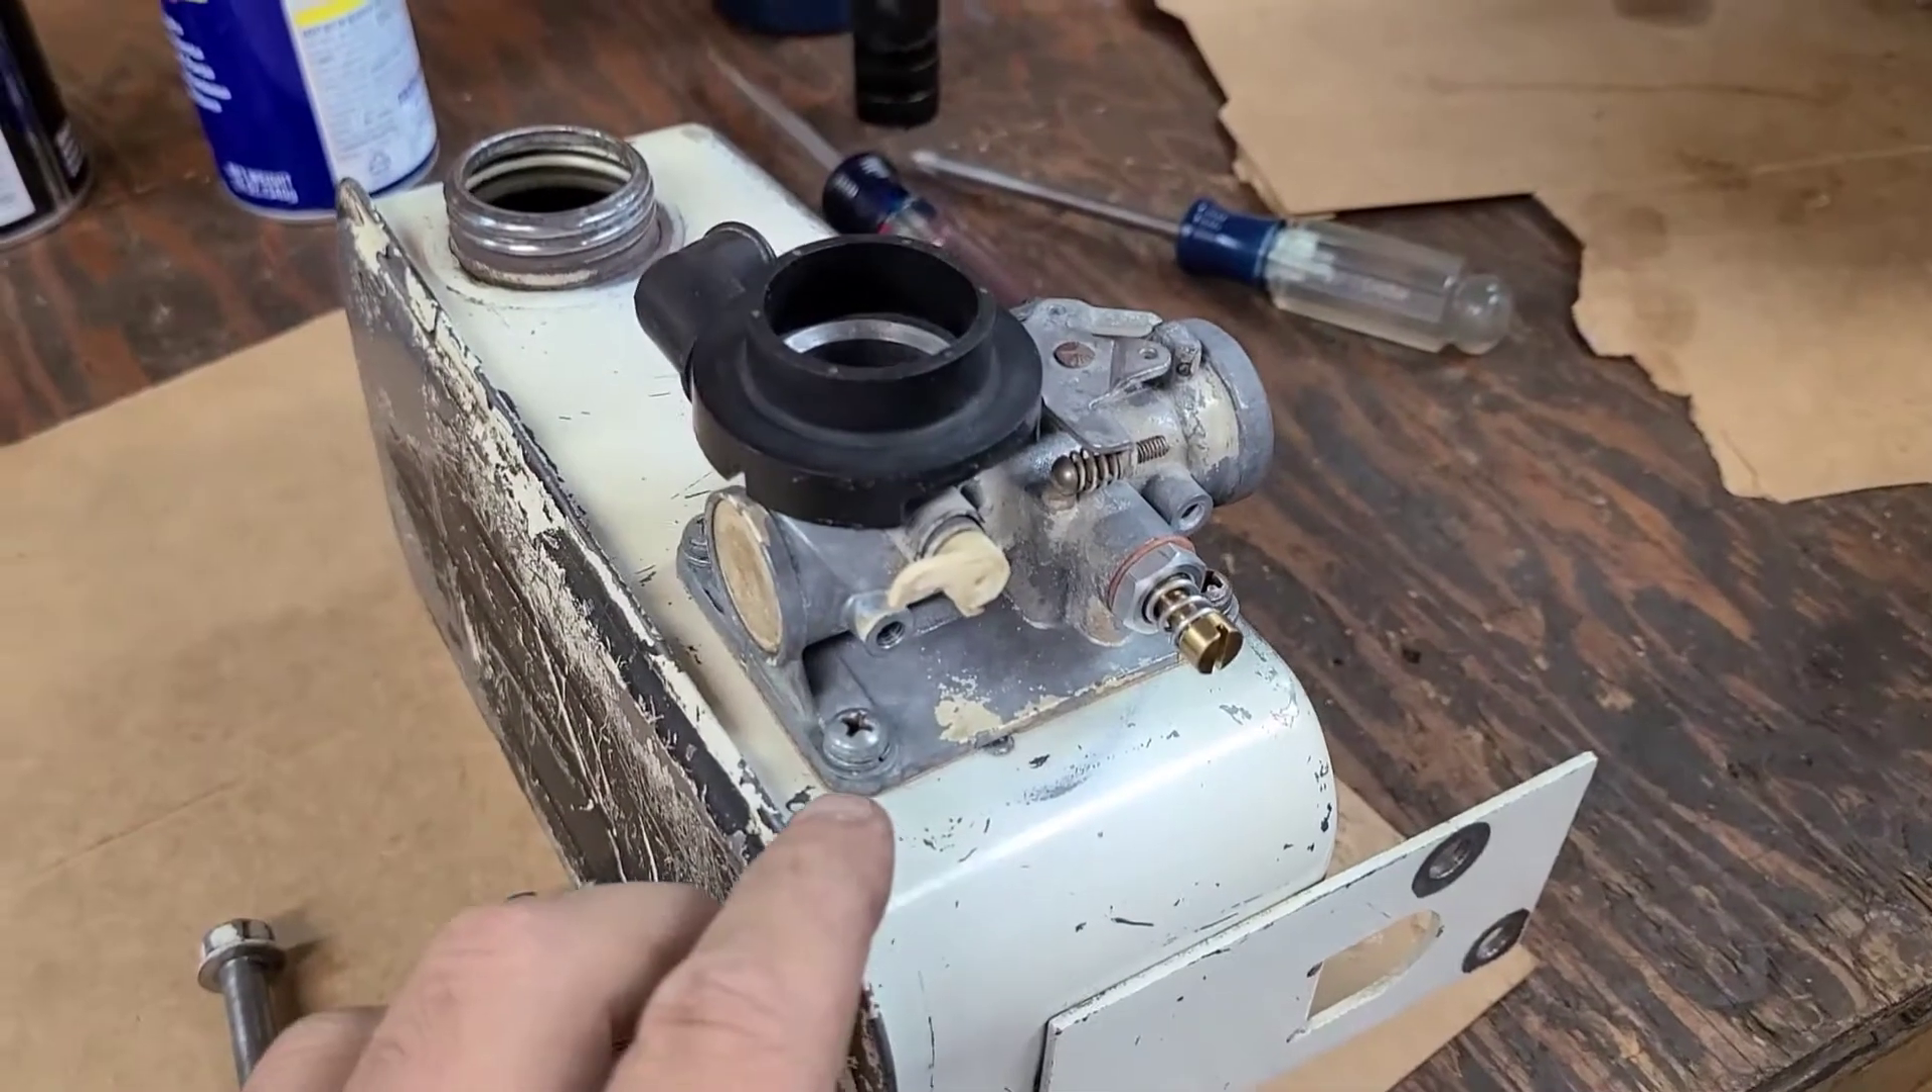Things are moving along smoothly so far uh carburetors installed.